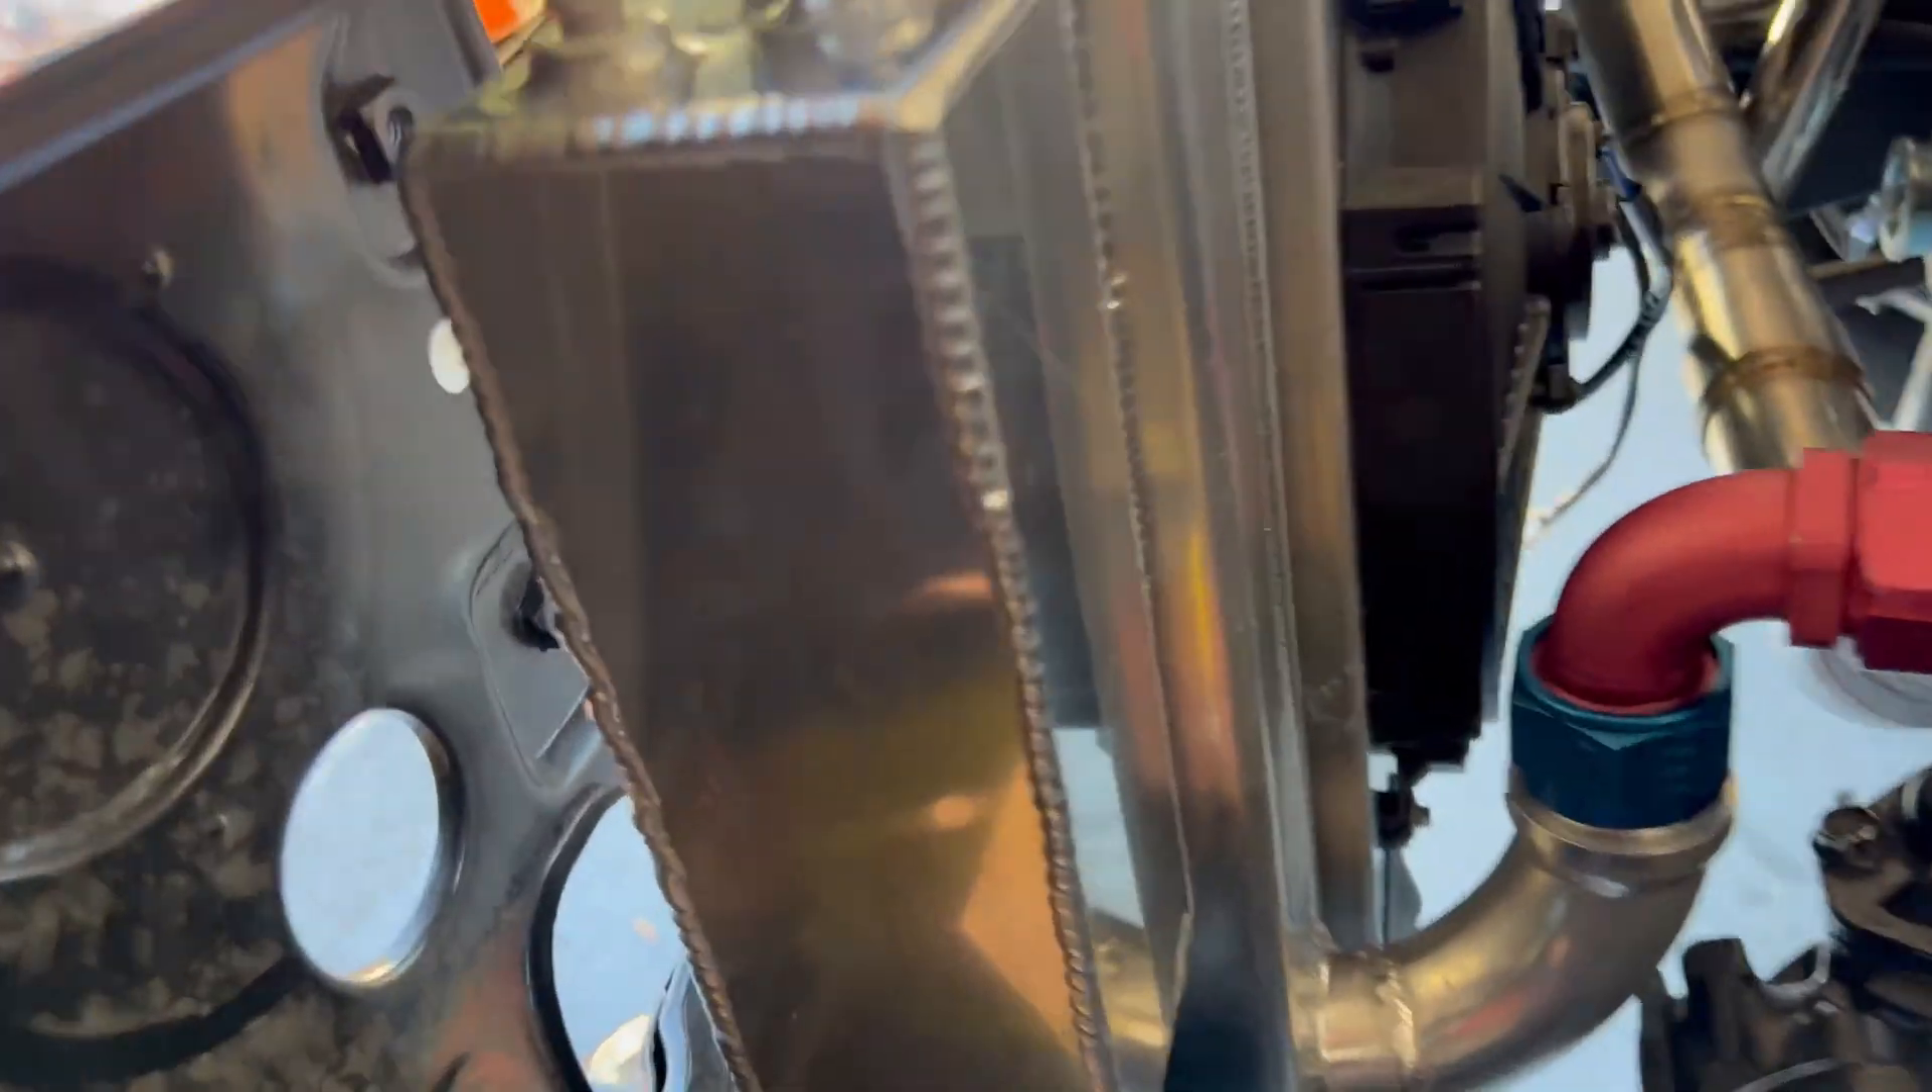We got our nifty little recovery tank all welded up.